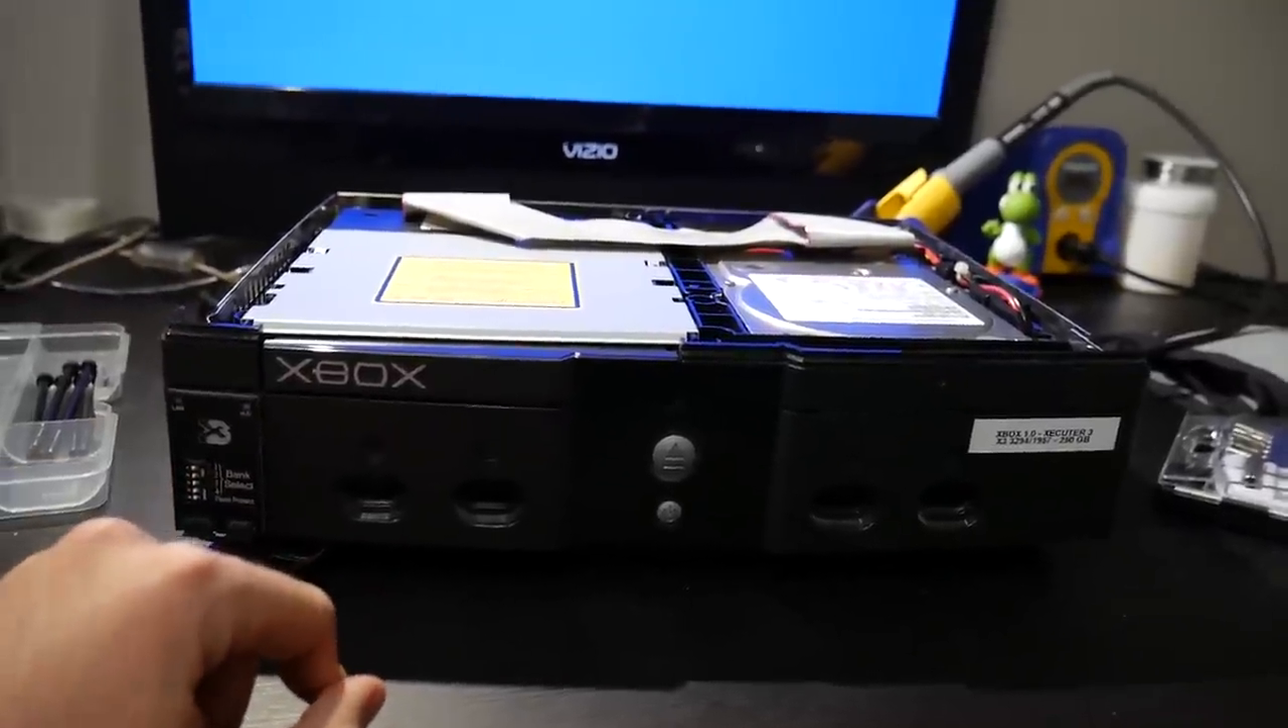So coming right over this is the xbox of course it is not 100 complete because it is sitting here topless which i will install the top of case on here once this video is all done.